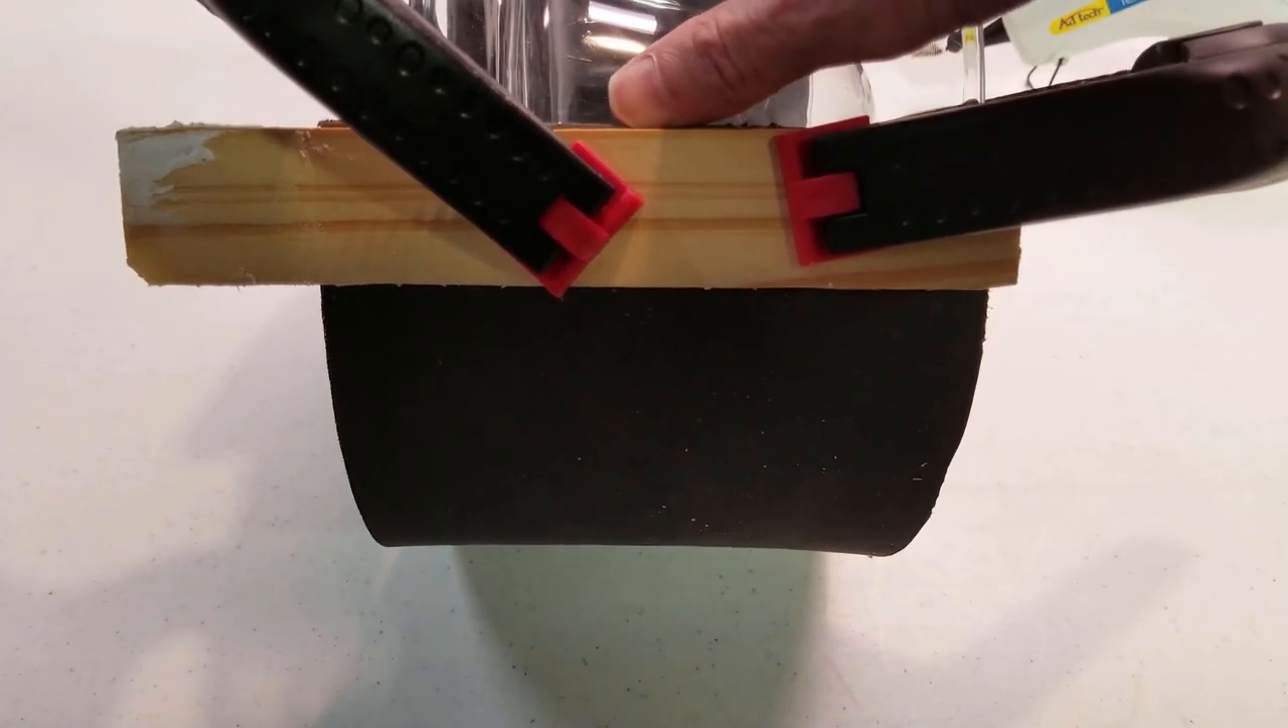I've just got some clamps on here now and a piece of wood to make sure there's no bad dents in it from the clamp pressure.